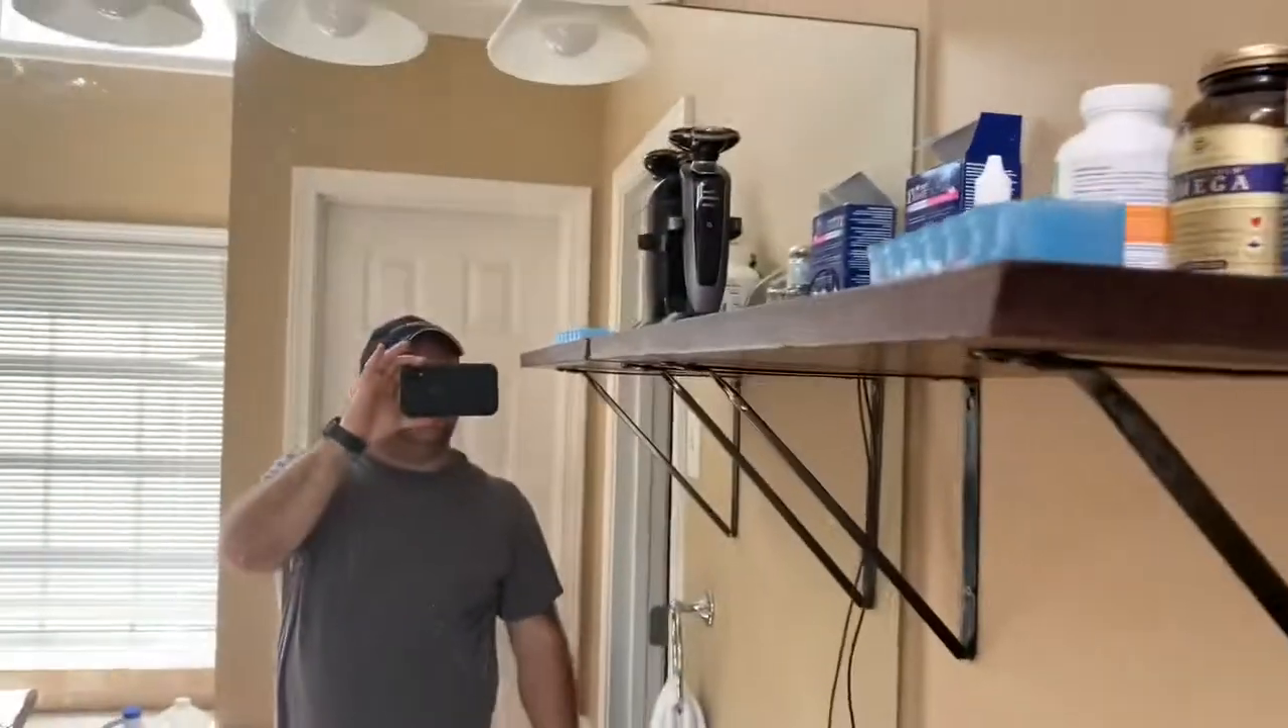All right so after all that we now have a shelf that looks like it'll clean up my counter space.